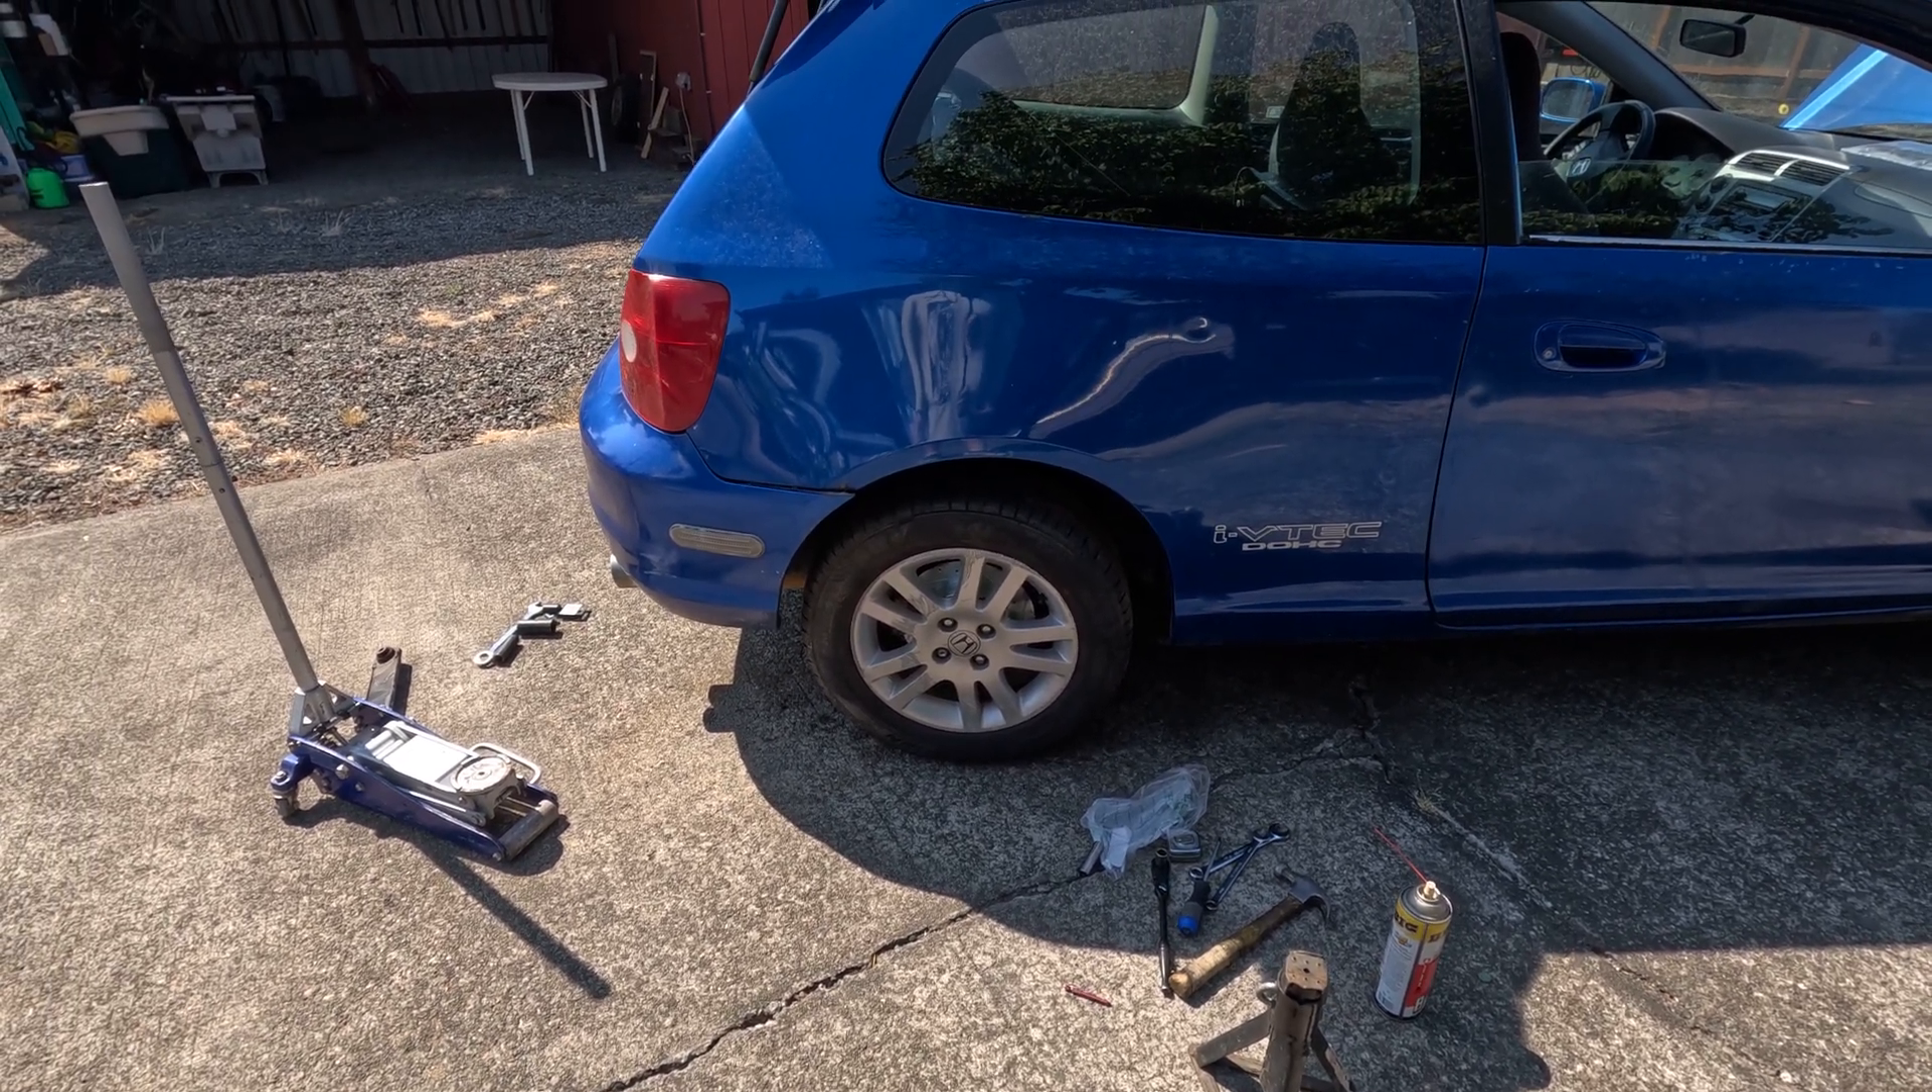I already threw the wheel back on.